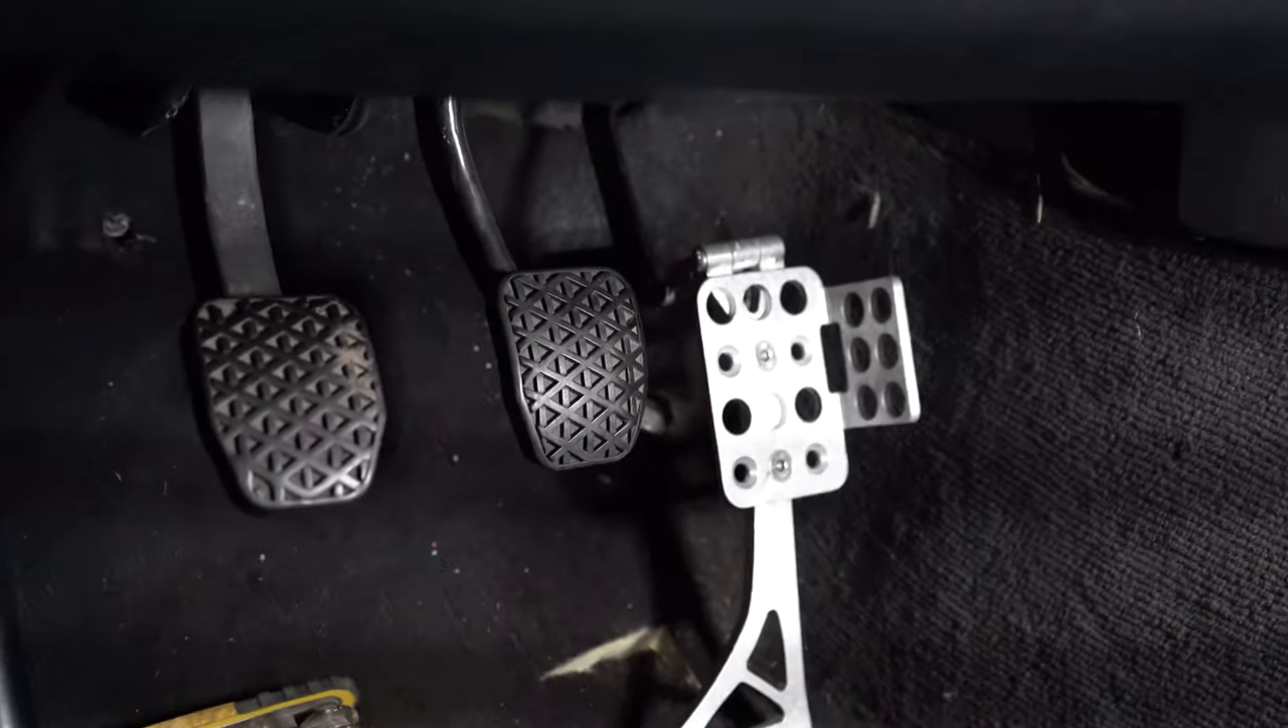So that's the gas pedal all installed.